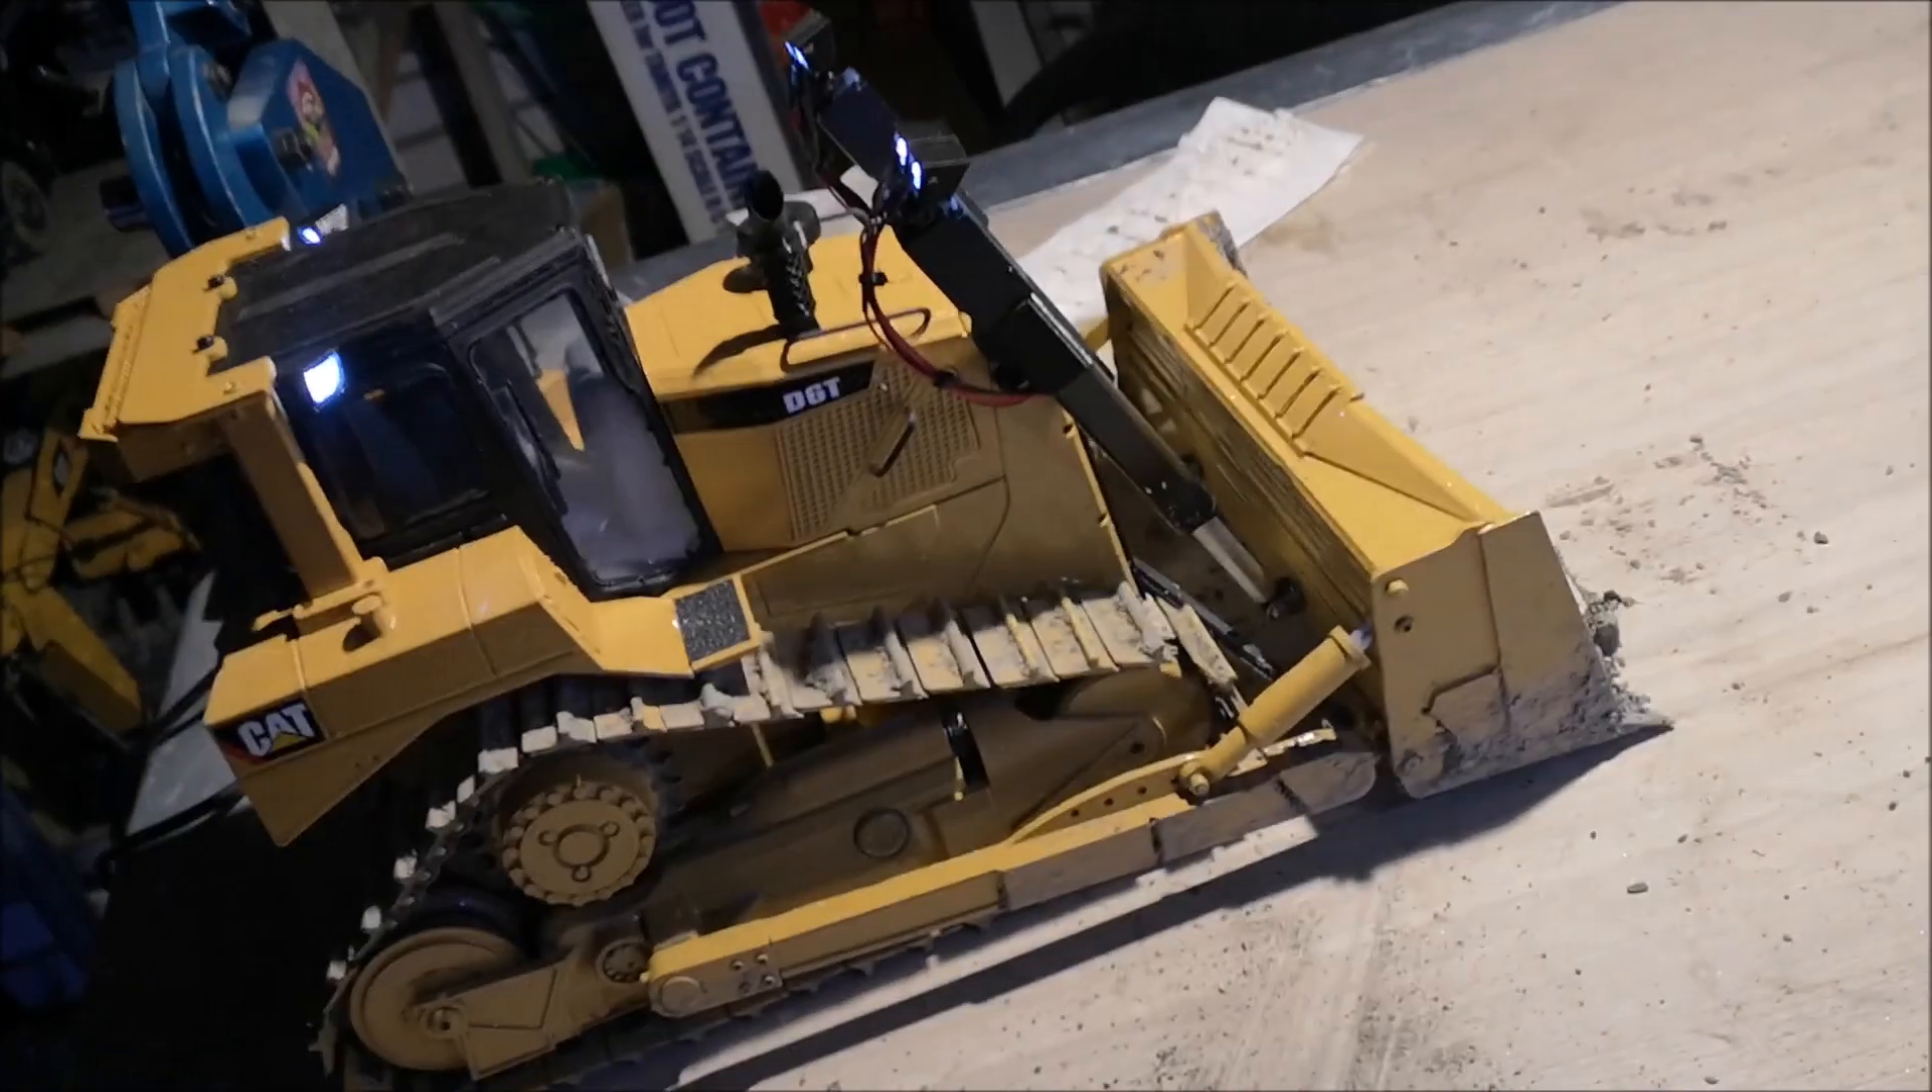So I put the dozer back together again.